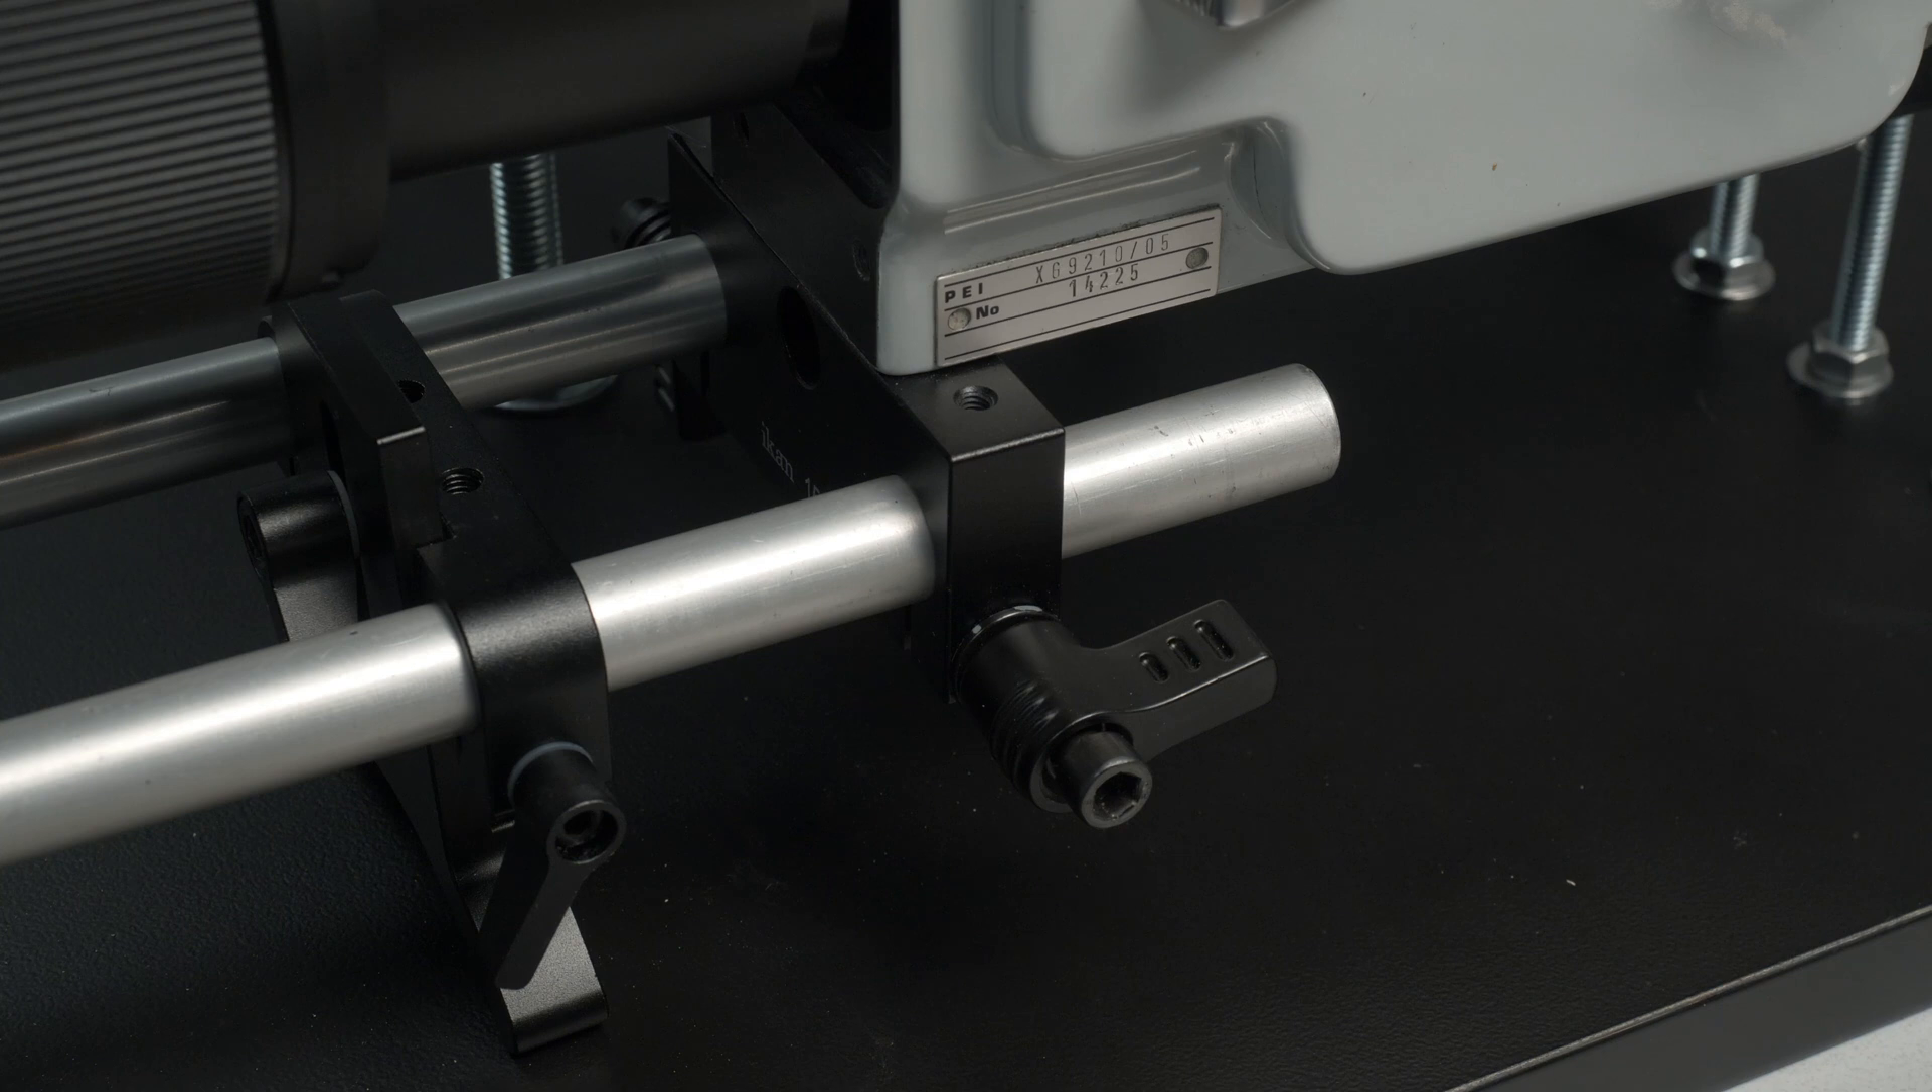For extra support at the front of the camera, I put an upside down lens support onto the rods.